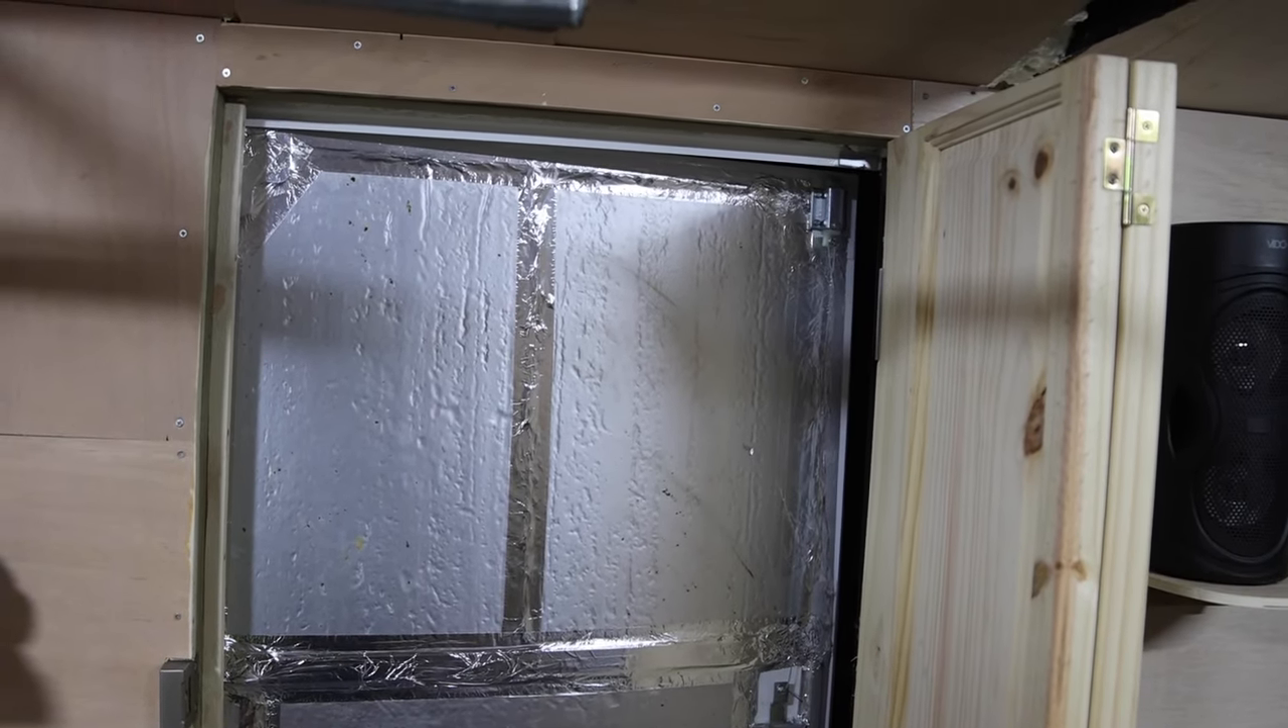Right guys so what i've done here is i've just framed the door with 25 millimeter uh insulation board.